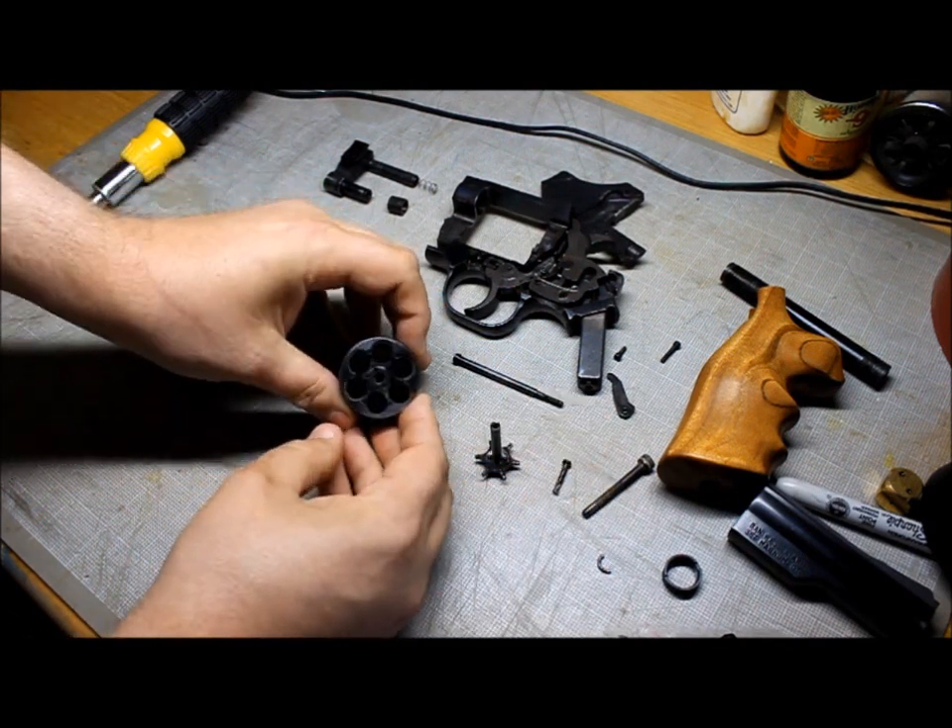And now your cylinder is completely taken apart.